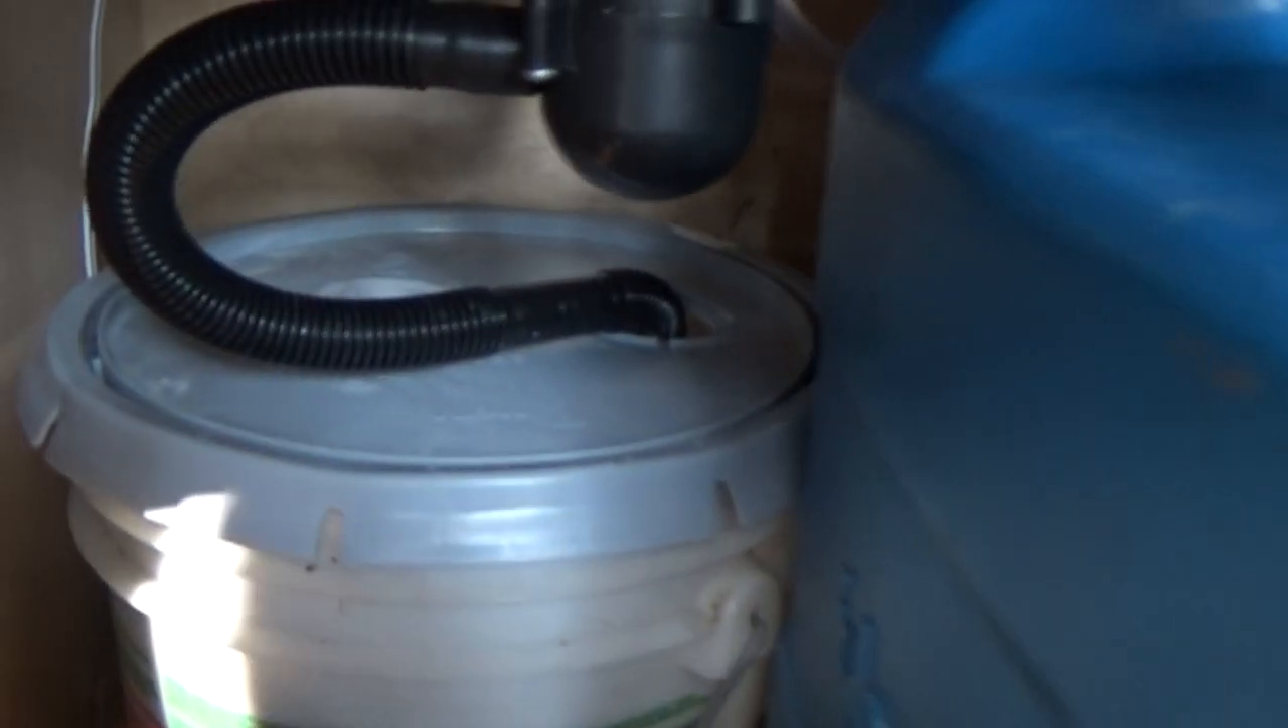And then there's the drain hooked up.